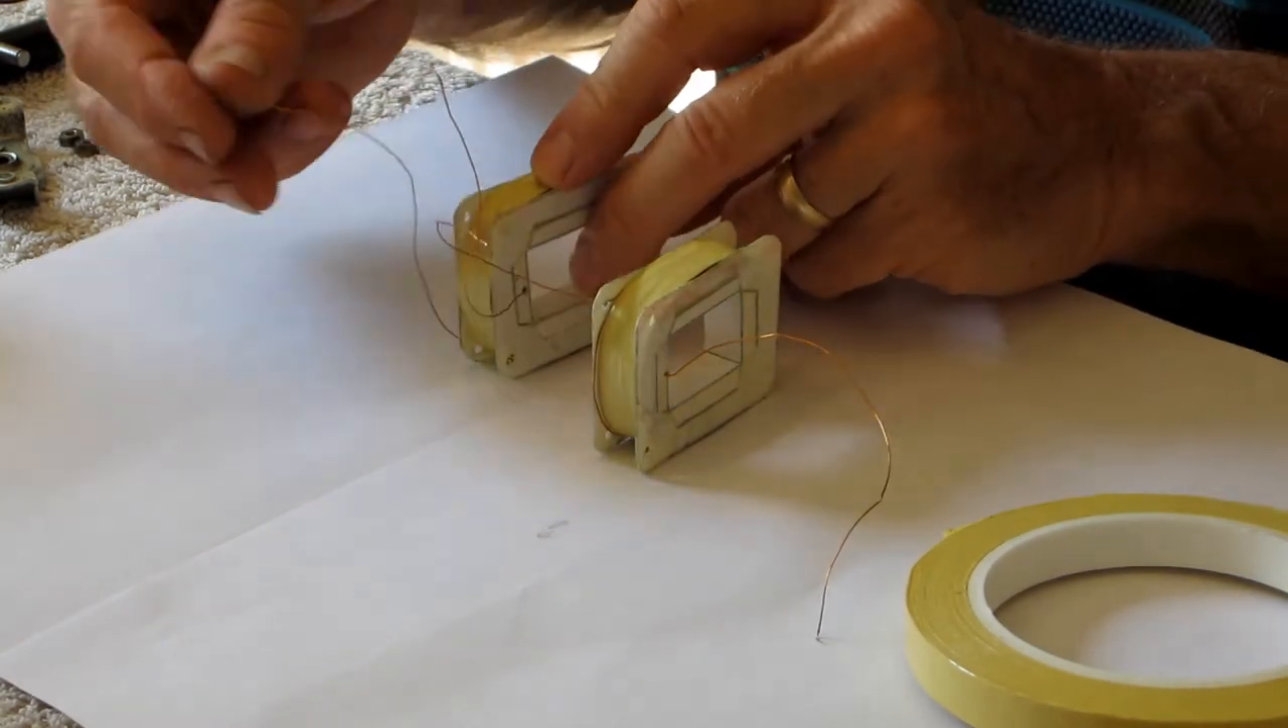So that's the two coils wrapped in this special electrical tape.